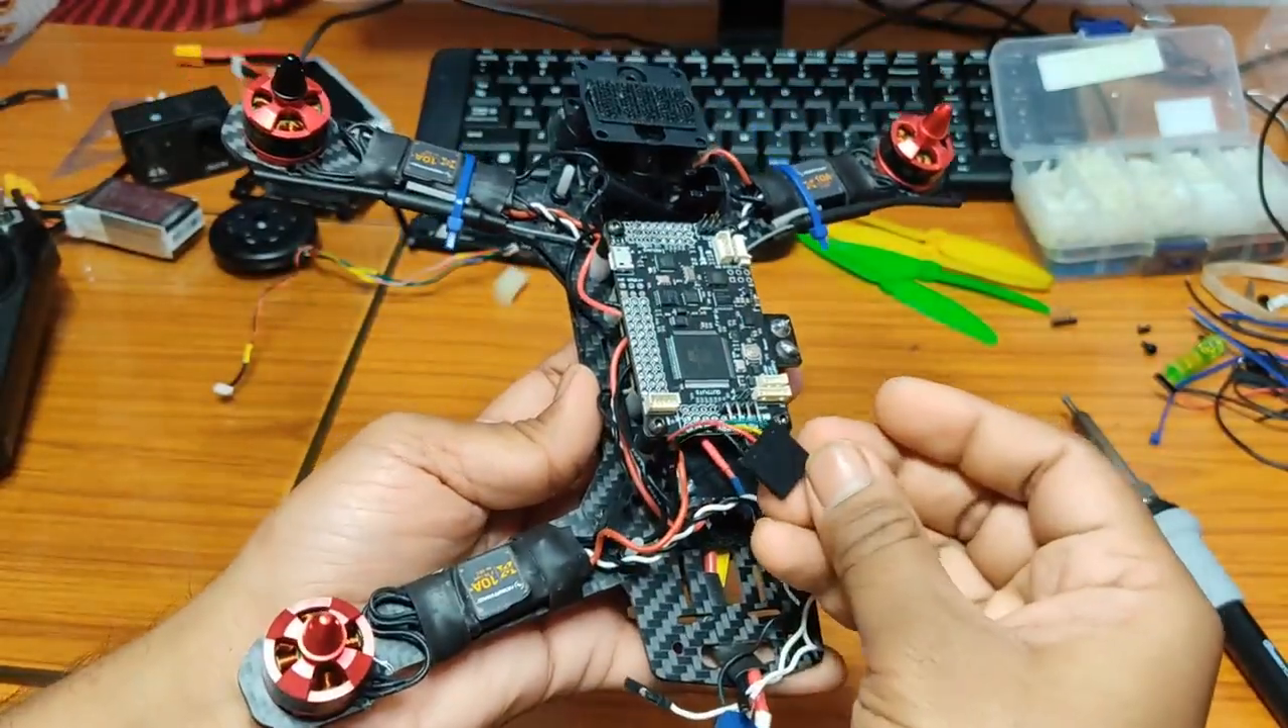Now the flight controller is attached.